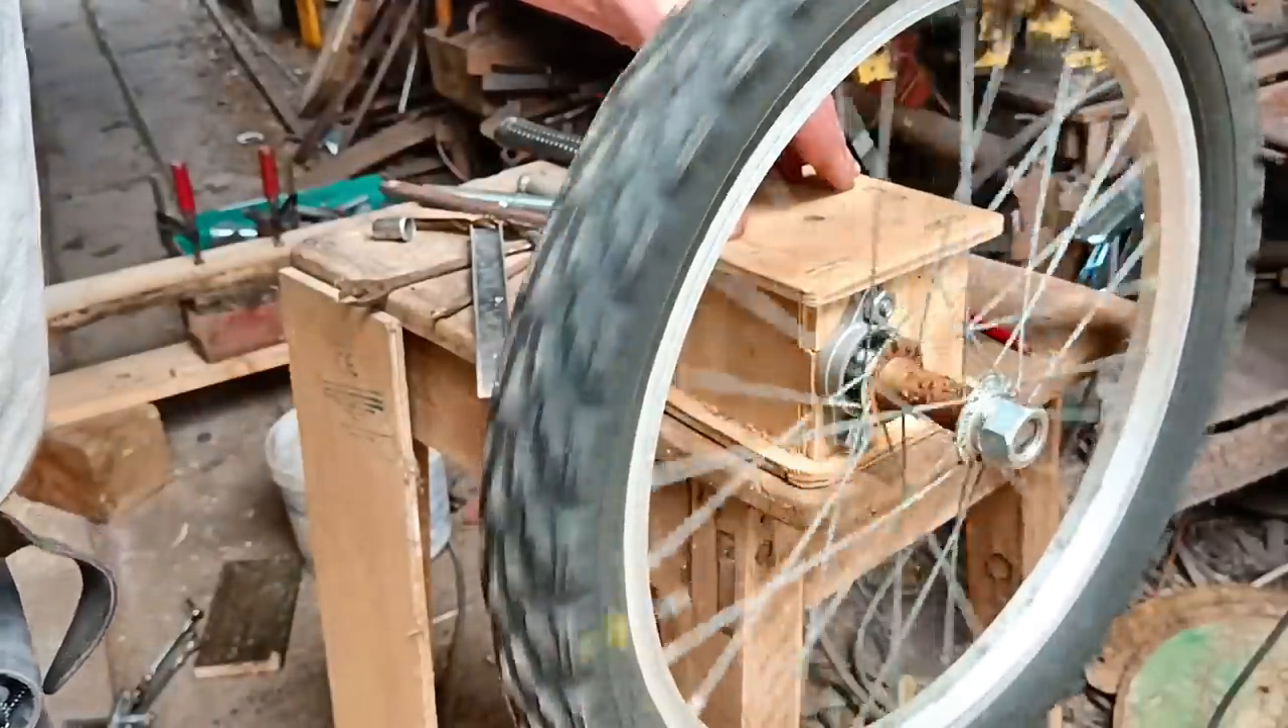Now the wheel is fixed to the shaft and the shaft itself spins in the bearings.